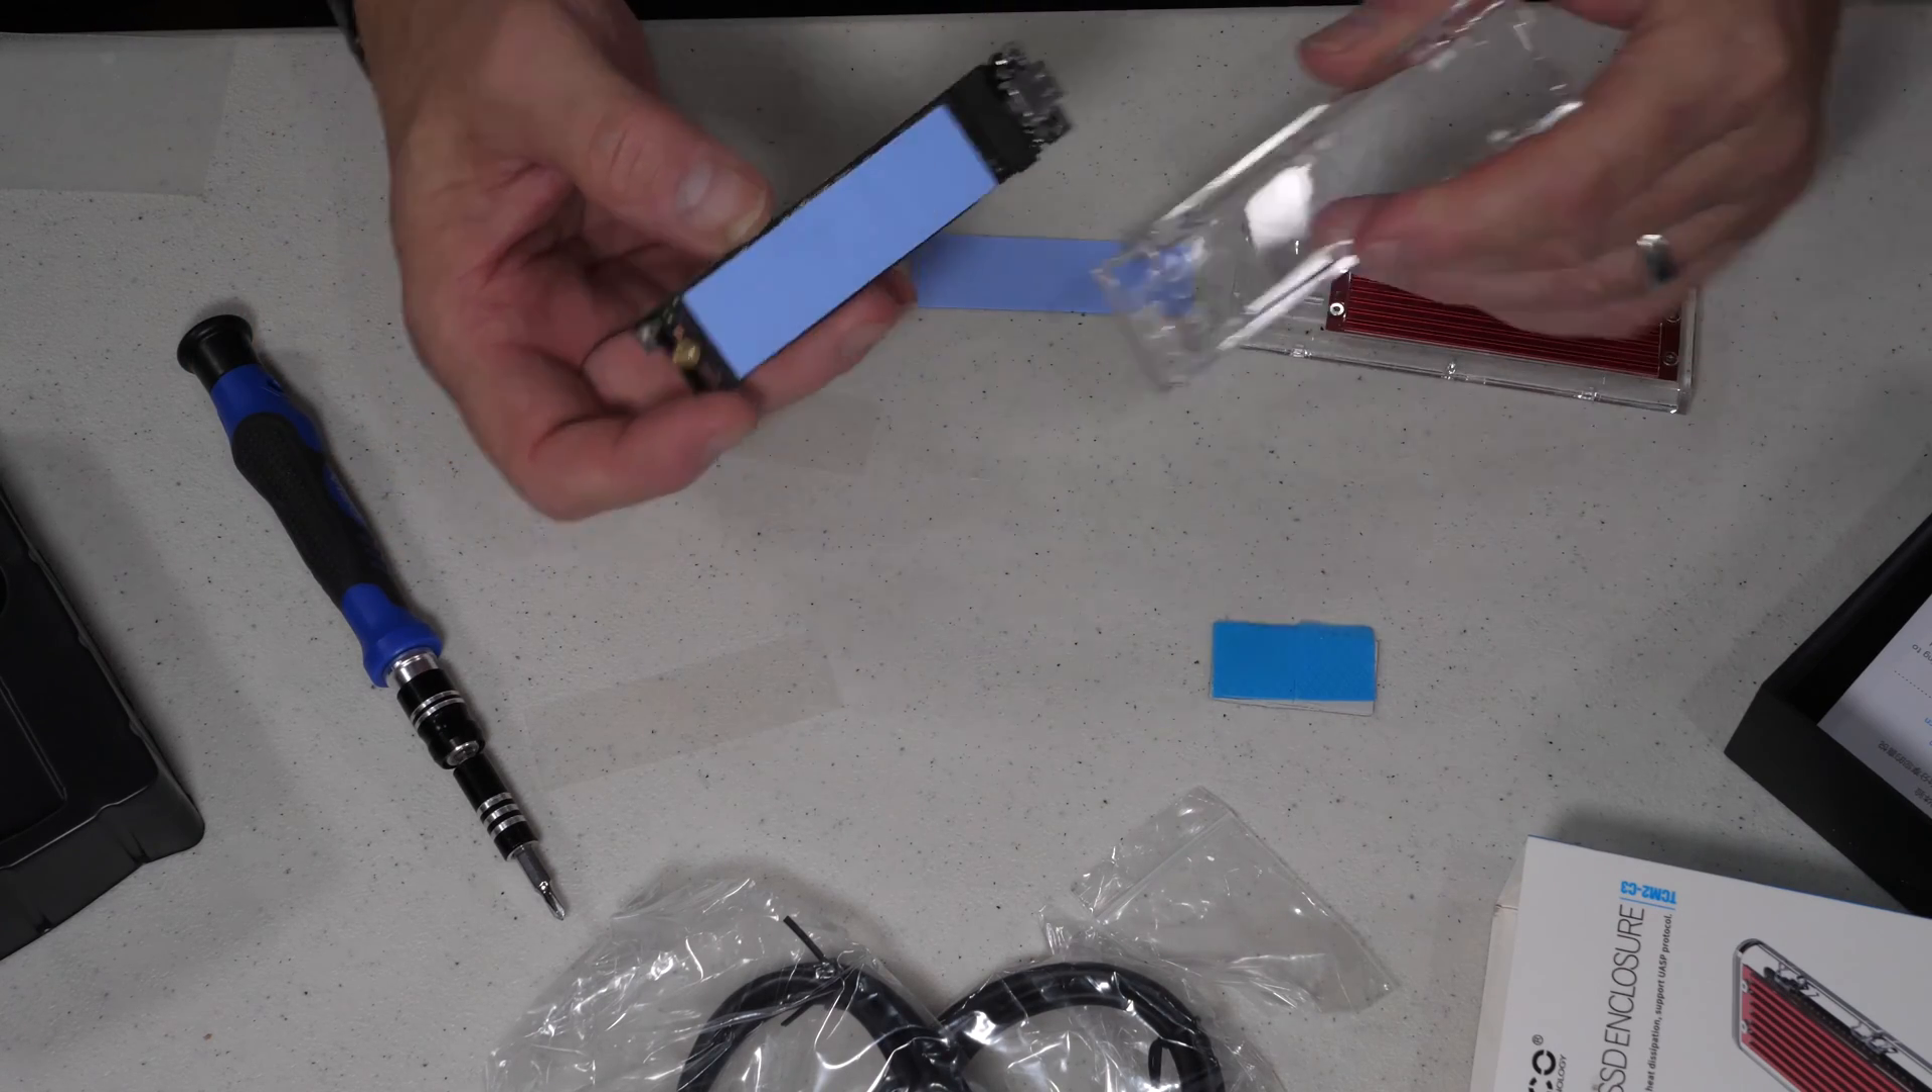So we've got the pad on, we've got the drive mounted.